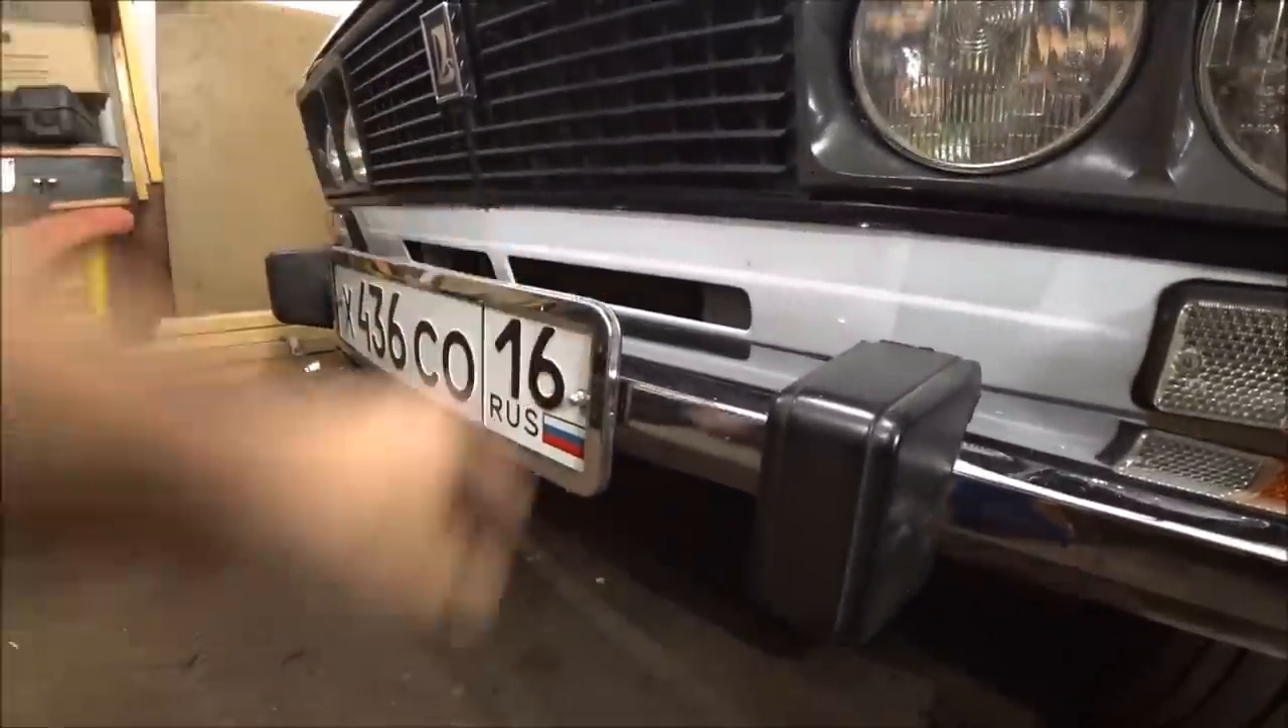Видите поставил родную решетку пластиковую обратно номер поставил на стандартное место.